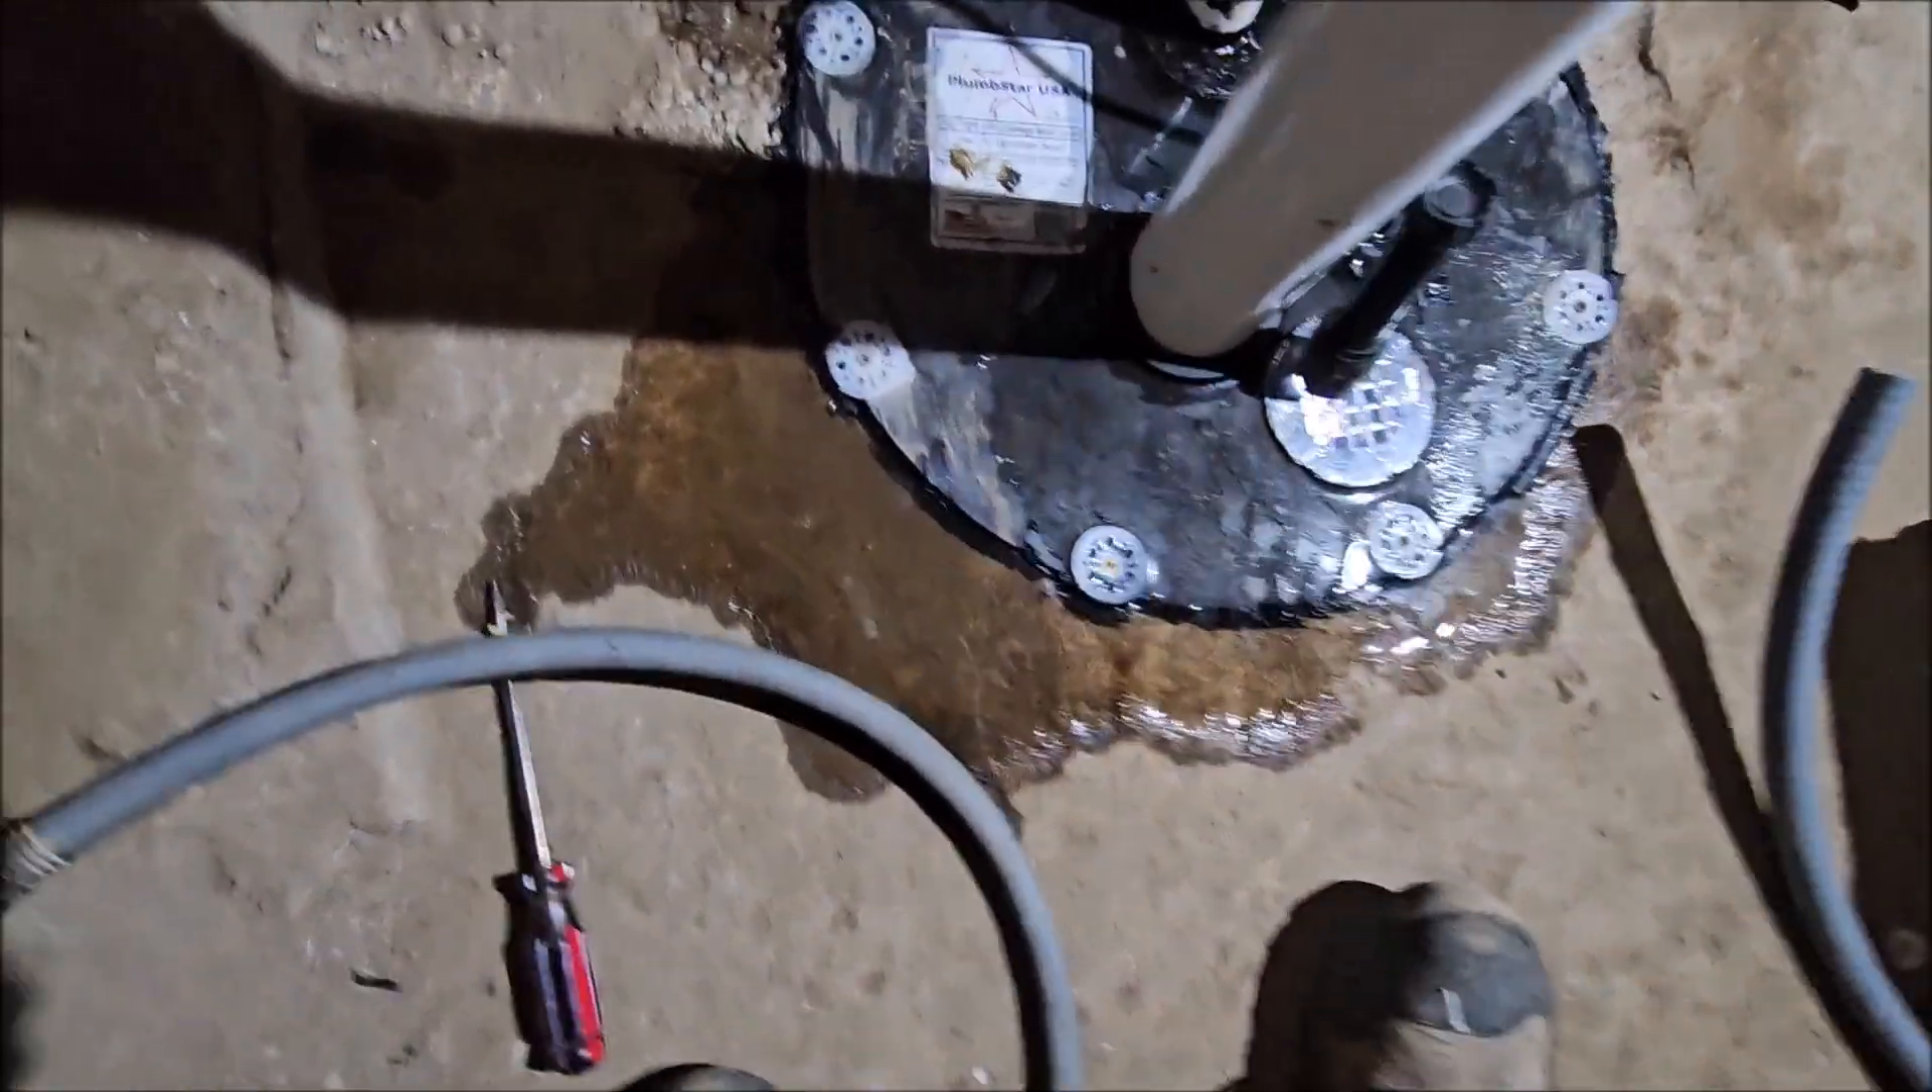So I've got the sump pit lid all screwed down and sealed up.